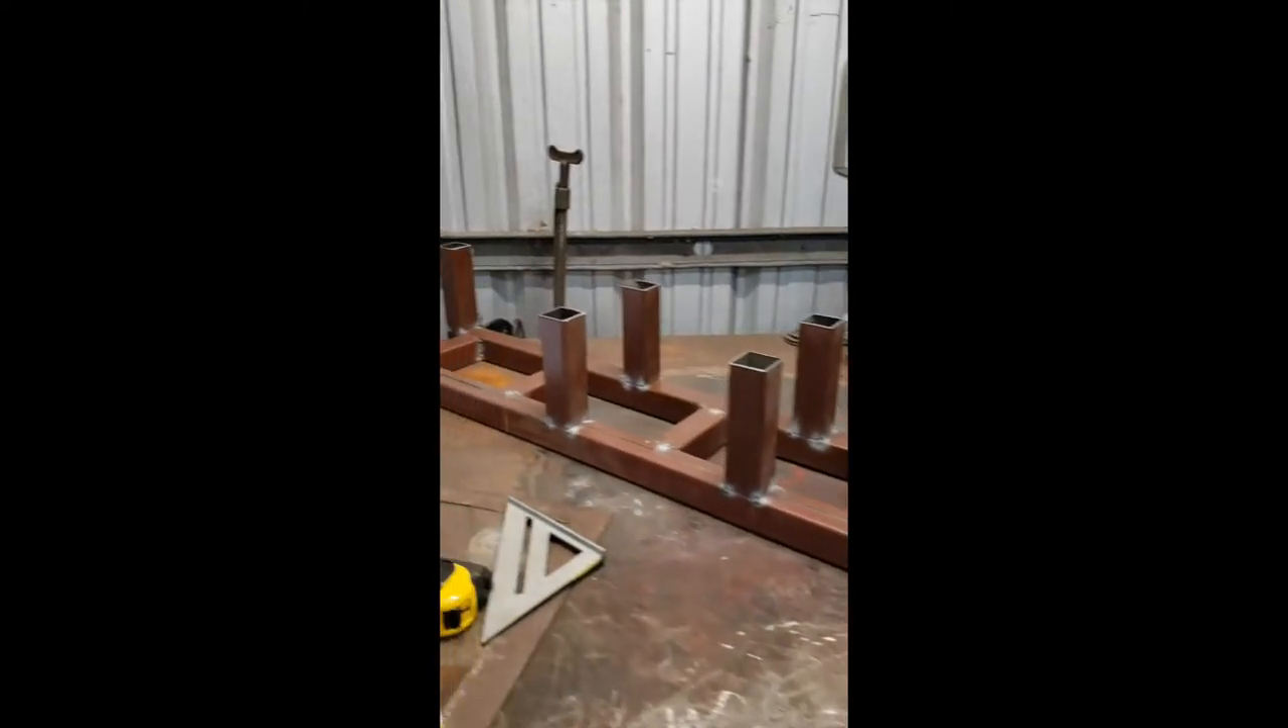So, you can see that I have all of the uprights welded on.